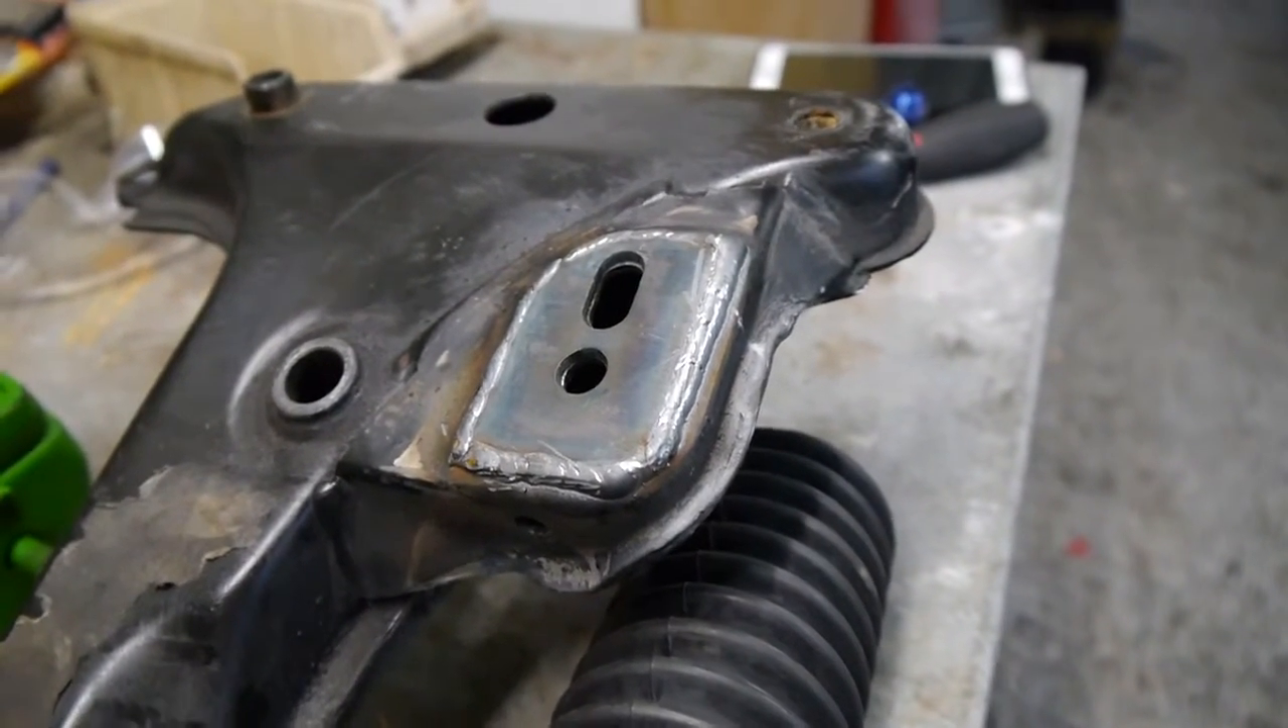As you can see, we've welded the plates on the top.